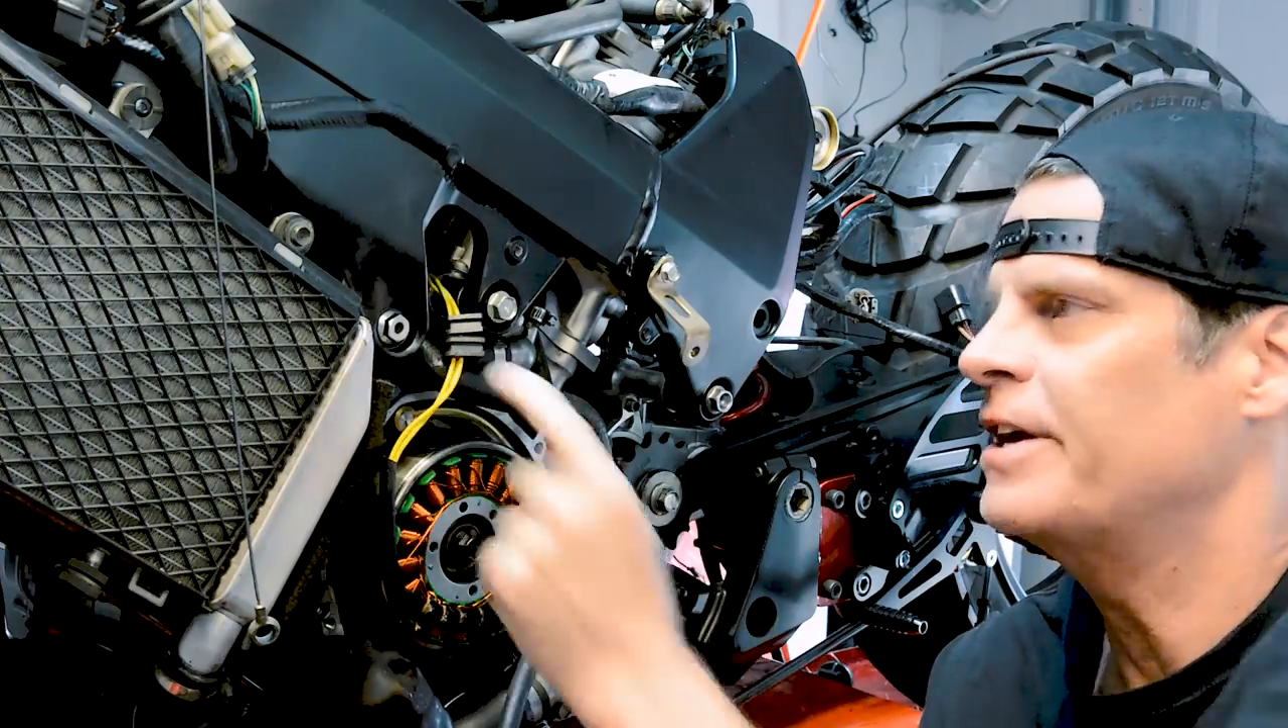All right guys, so as you can see, I already have the stator in the bike.